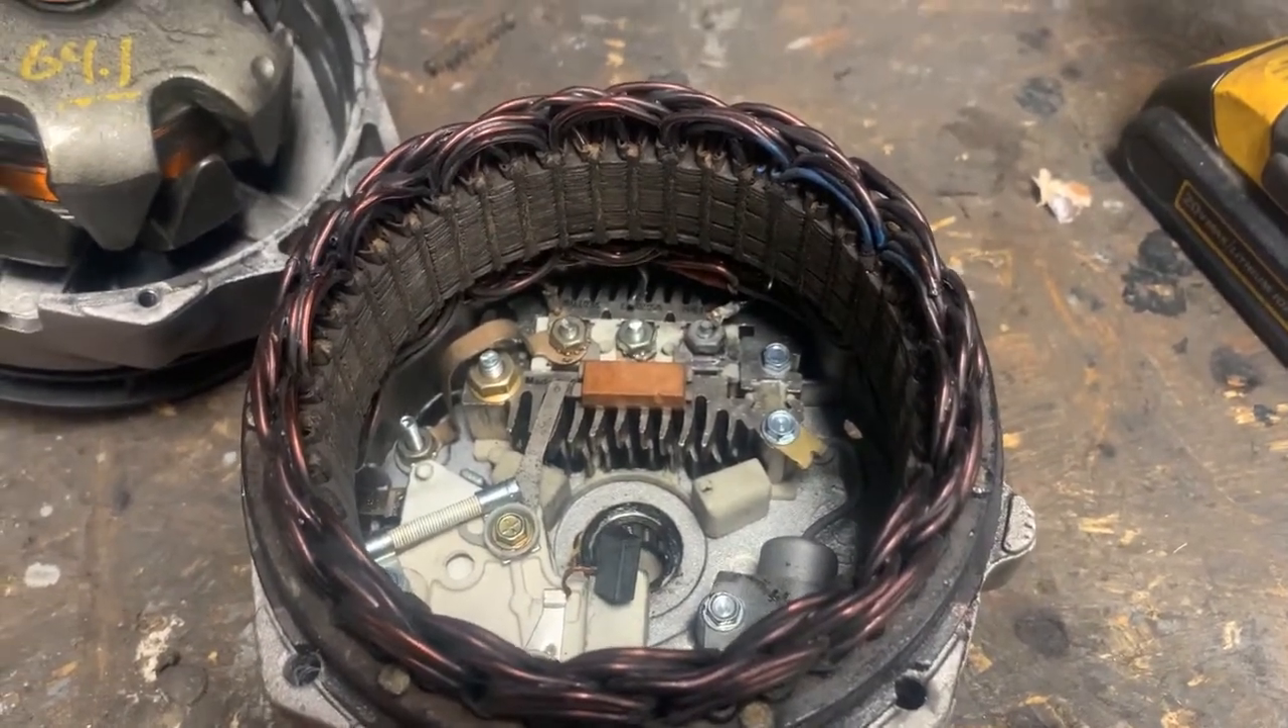I've taken the alternator apart and started looking in here.